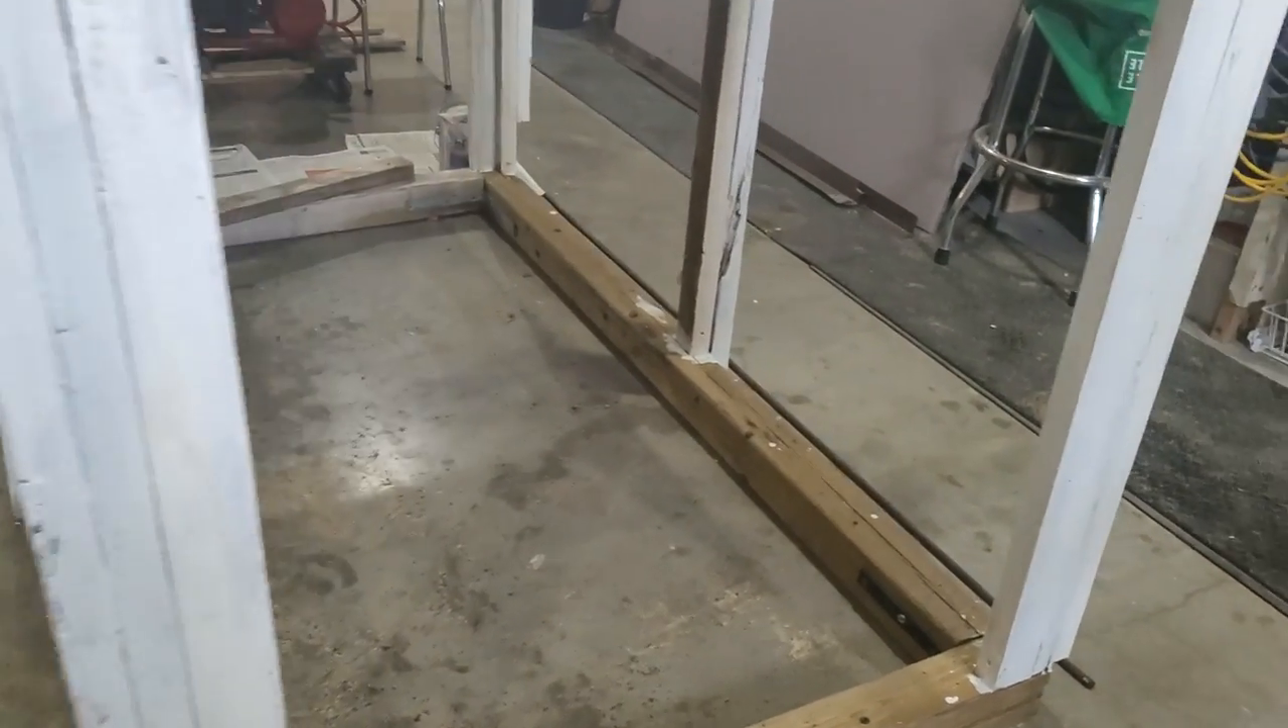I just got to put the chicken wire around the bottom later today and a door at the front.